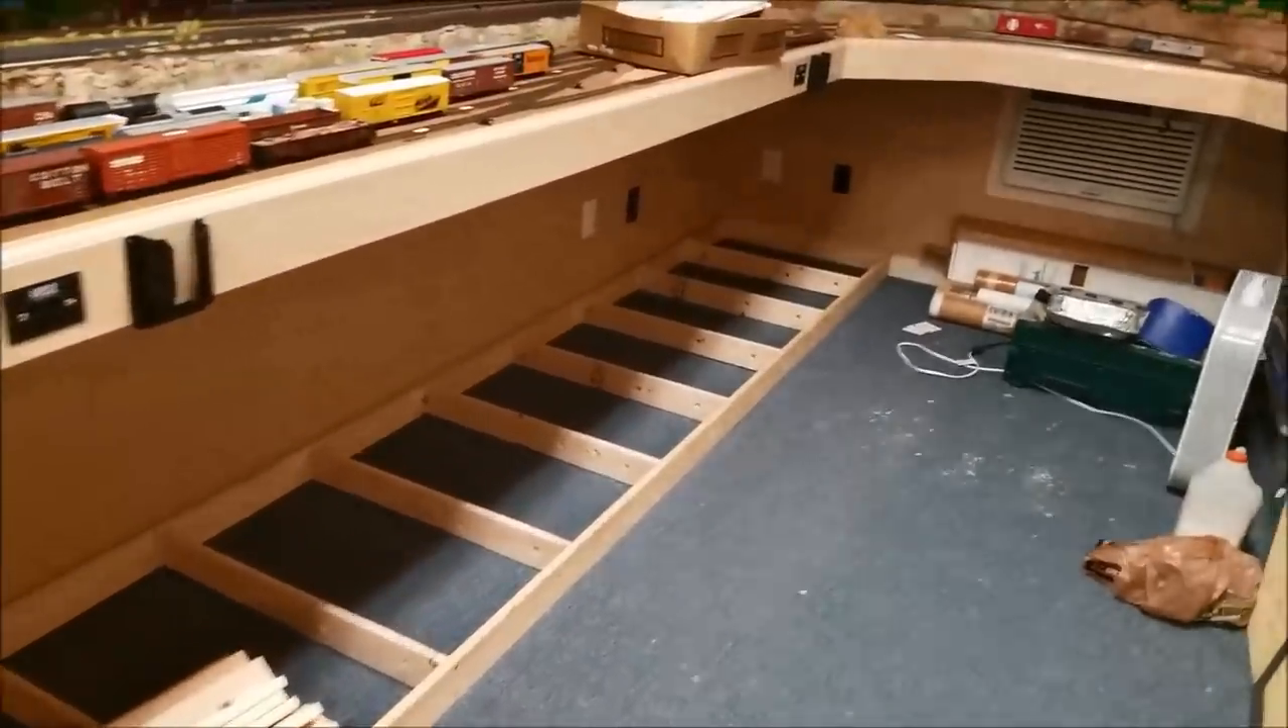That's the first section built. We've marked out the next section.